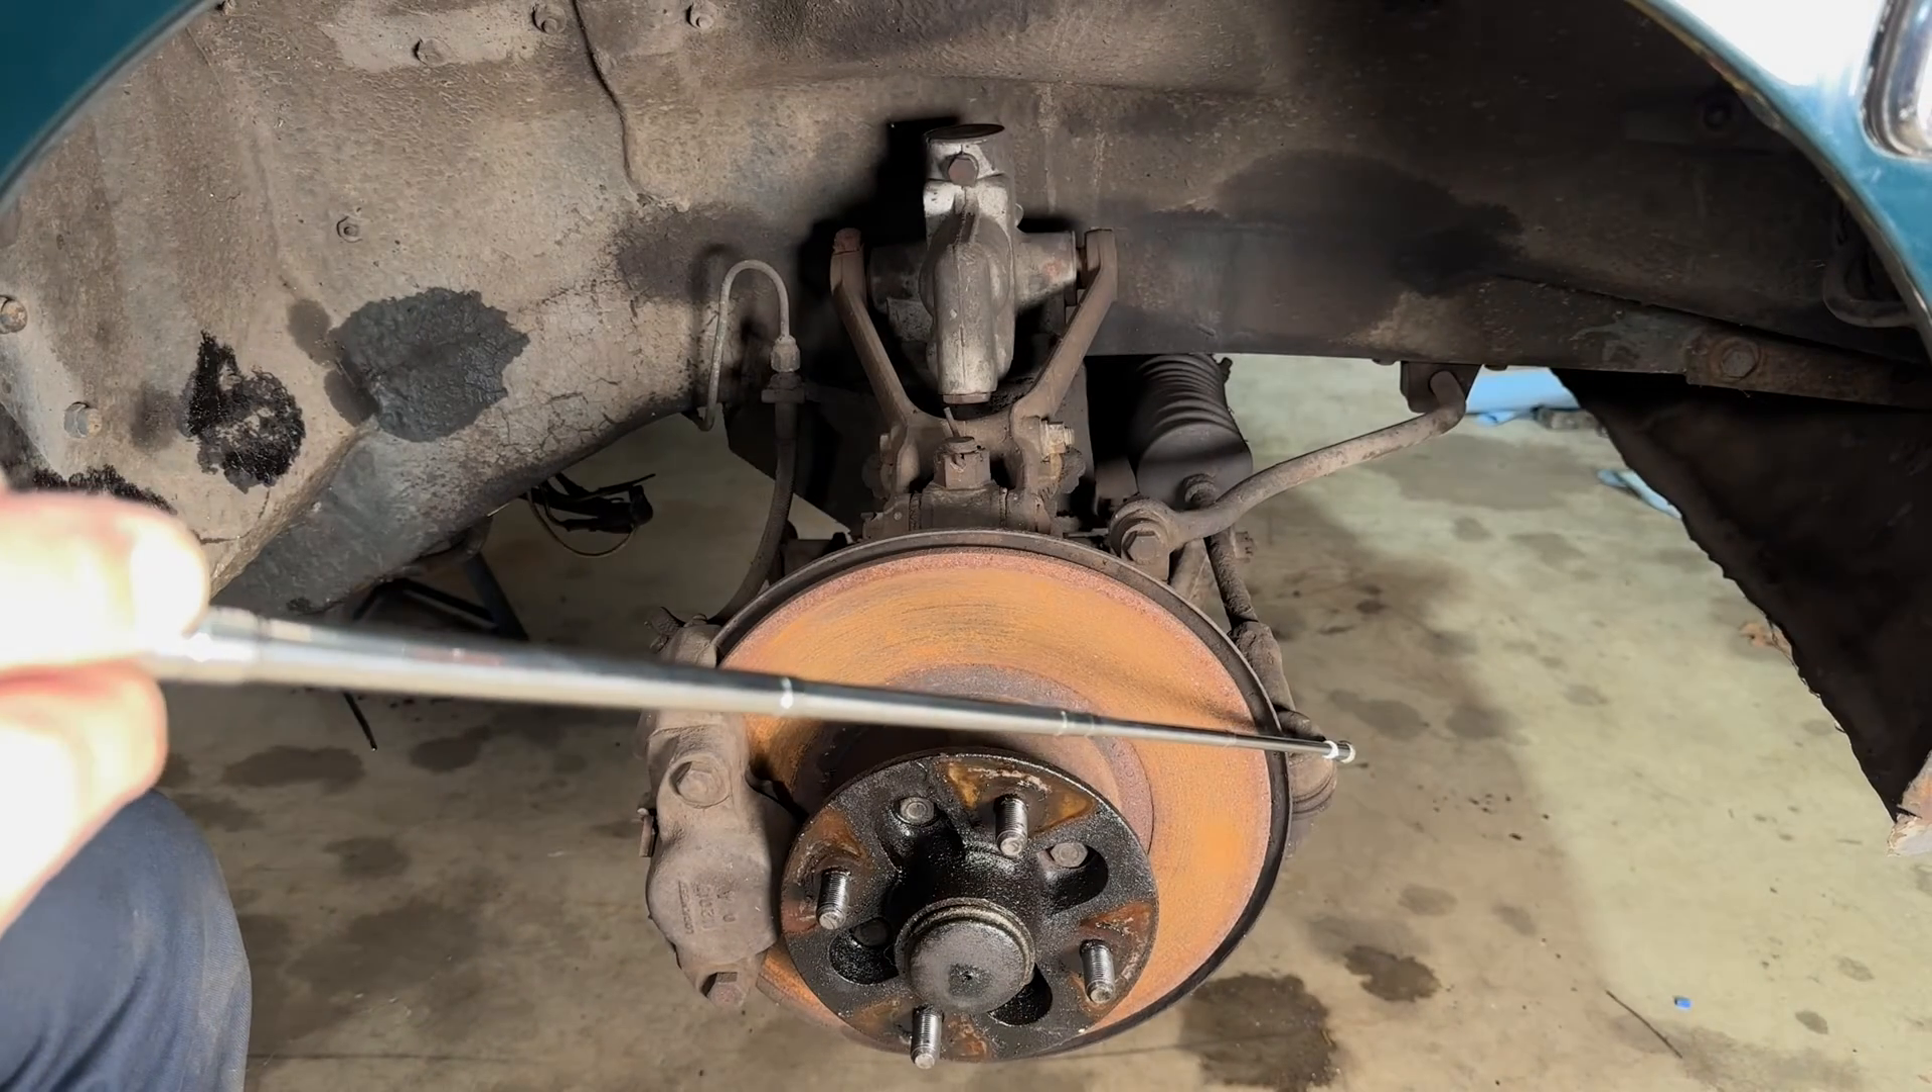Okay, so now that we have the tire off and I have a closer view for you, let me get you oriented from the view that you saw before under the car to this view.